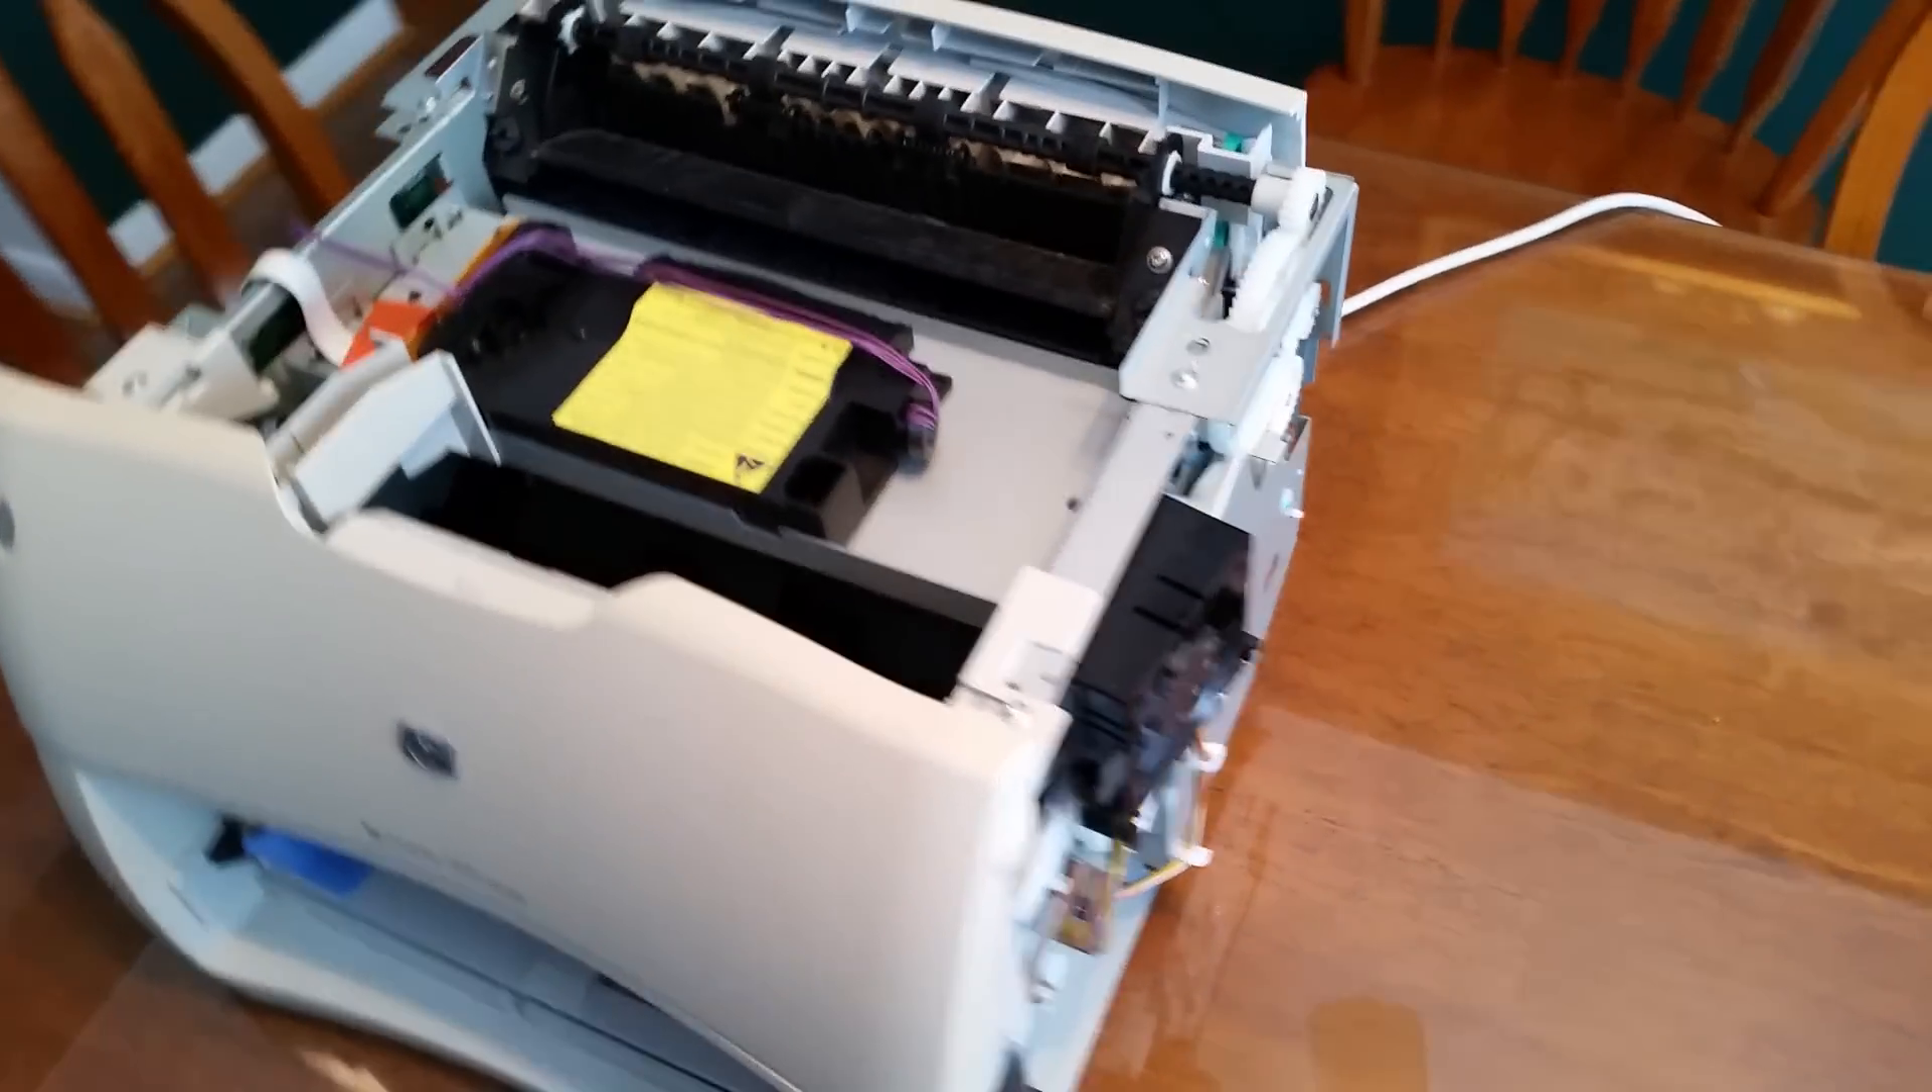I took the sides off and the top off.